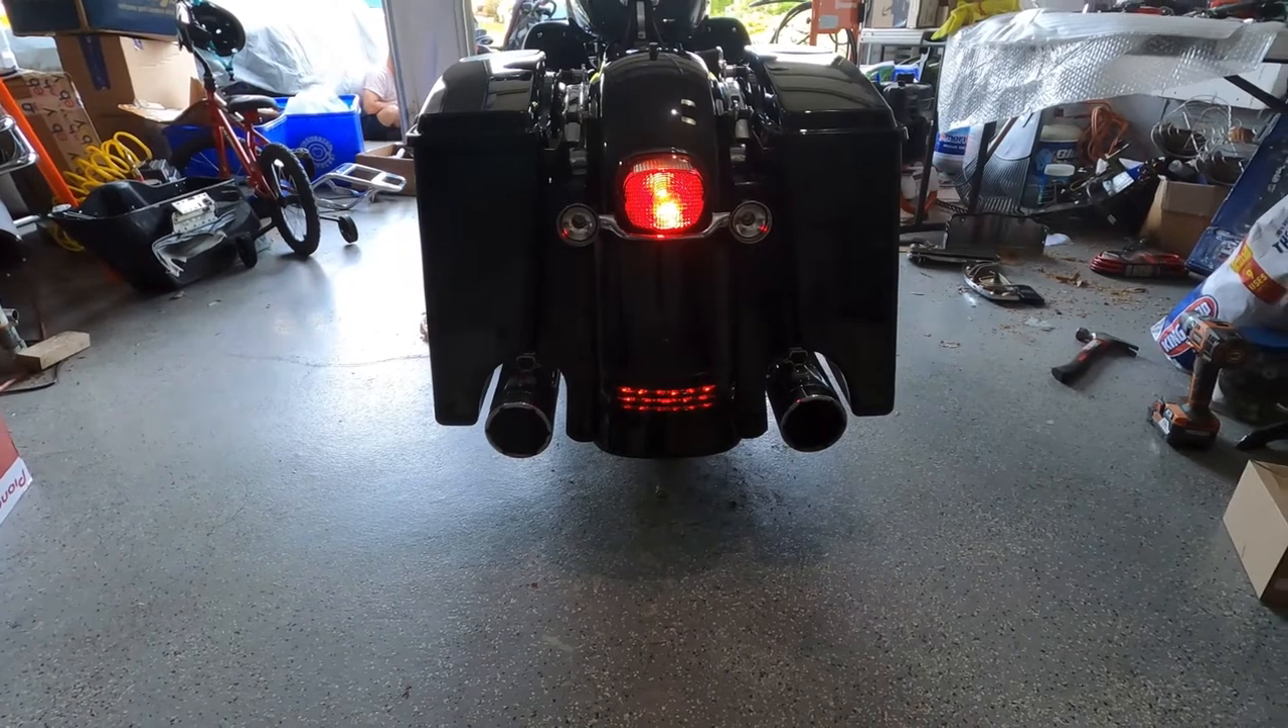That's what it looks like after we put the saddle bags back and uh and put the extension and the light.